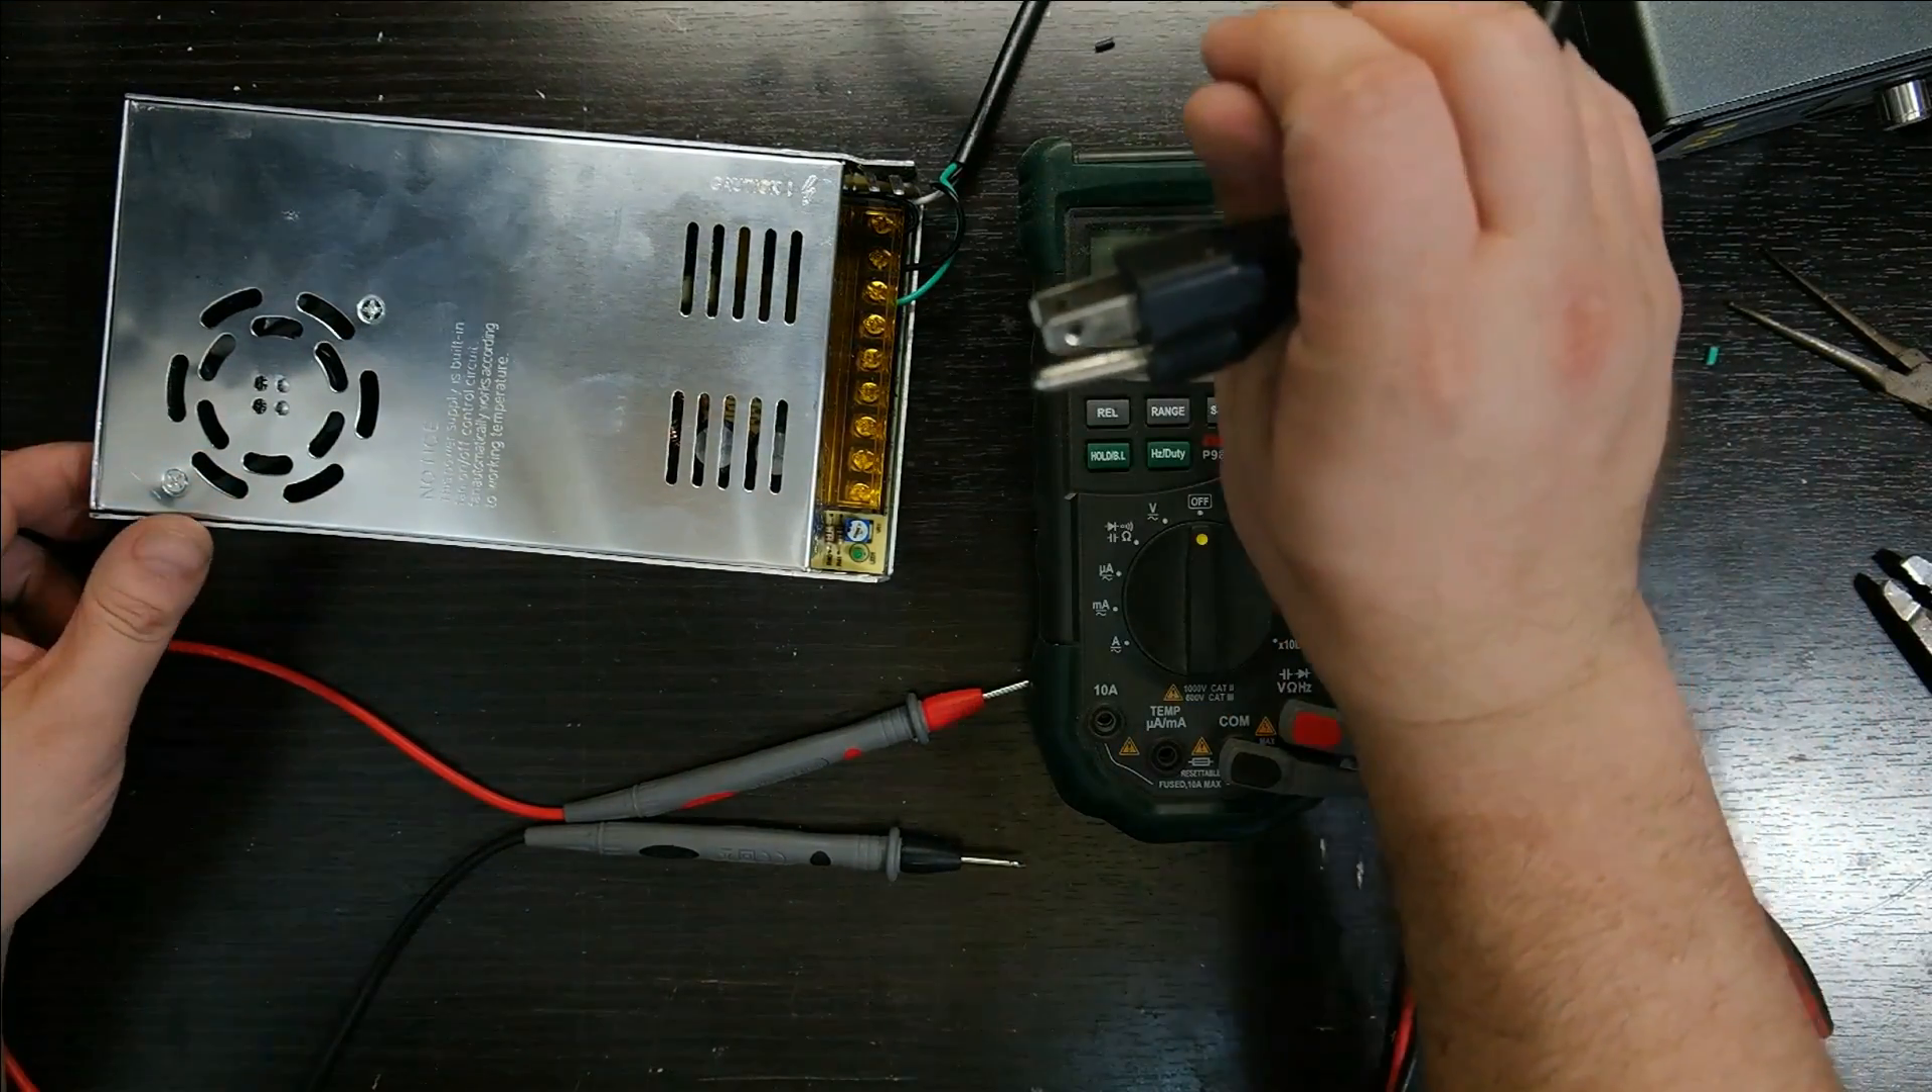So, now we have the power supply closed up and the power is currently off.